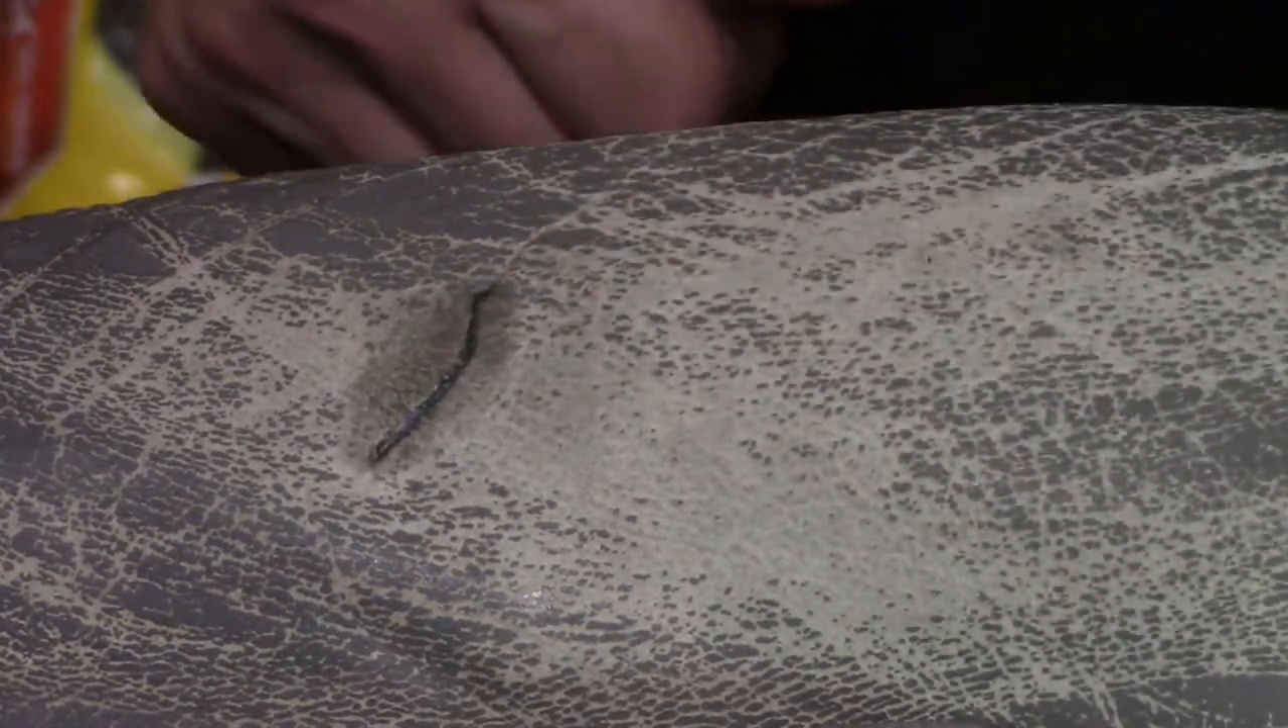Yeah, I think that's plenty and you can clearly see, you can see the two, uh, edges and how they're bumped up against each other, but there is a little crevice, uh, right in there.